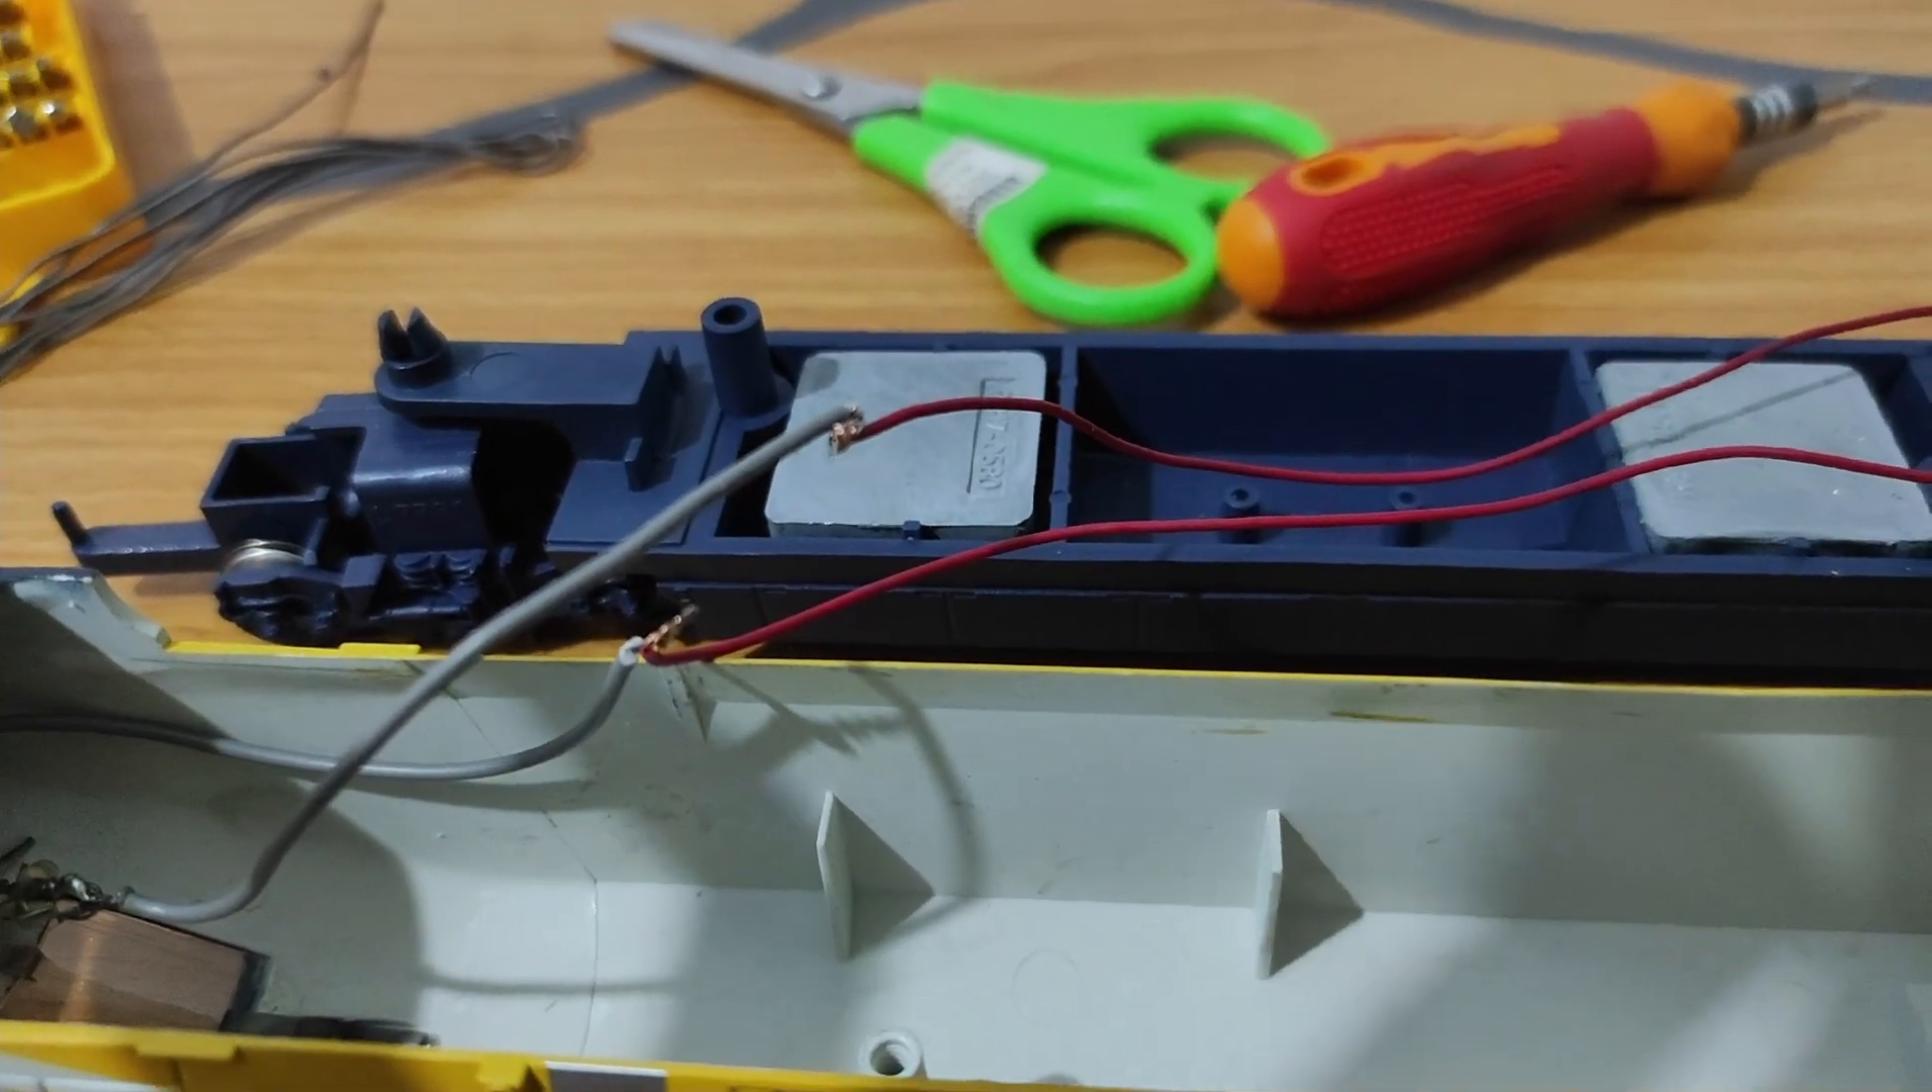I have just done the connections without soldering and taping them up because I want to make sure the polarity was right.